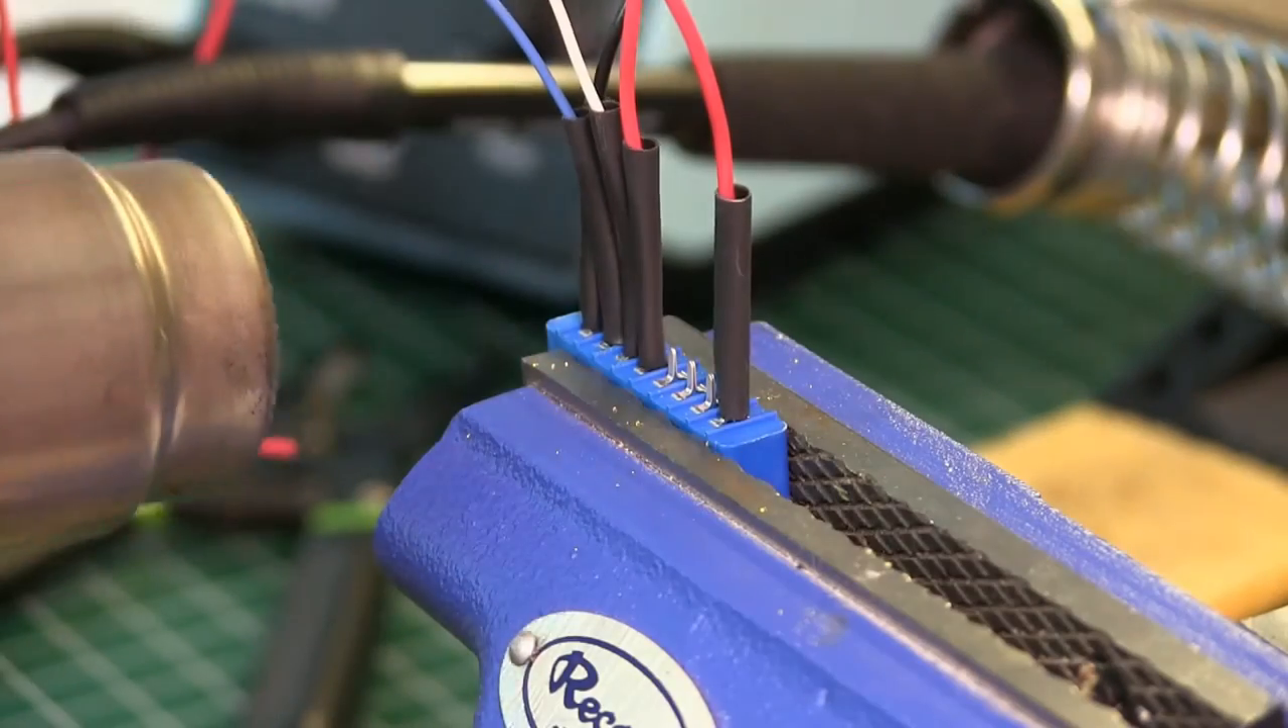Again I used heat shrink to cover any bare exposed wires.